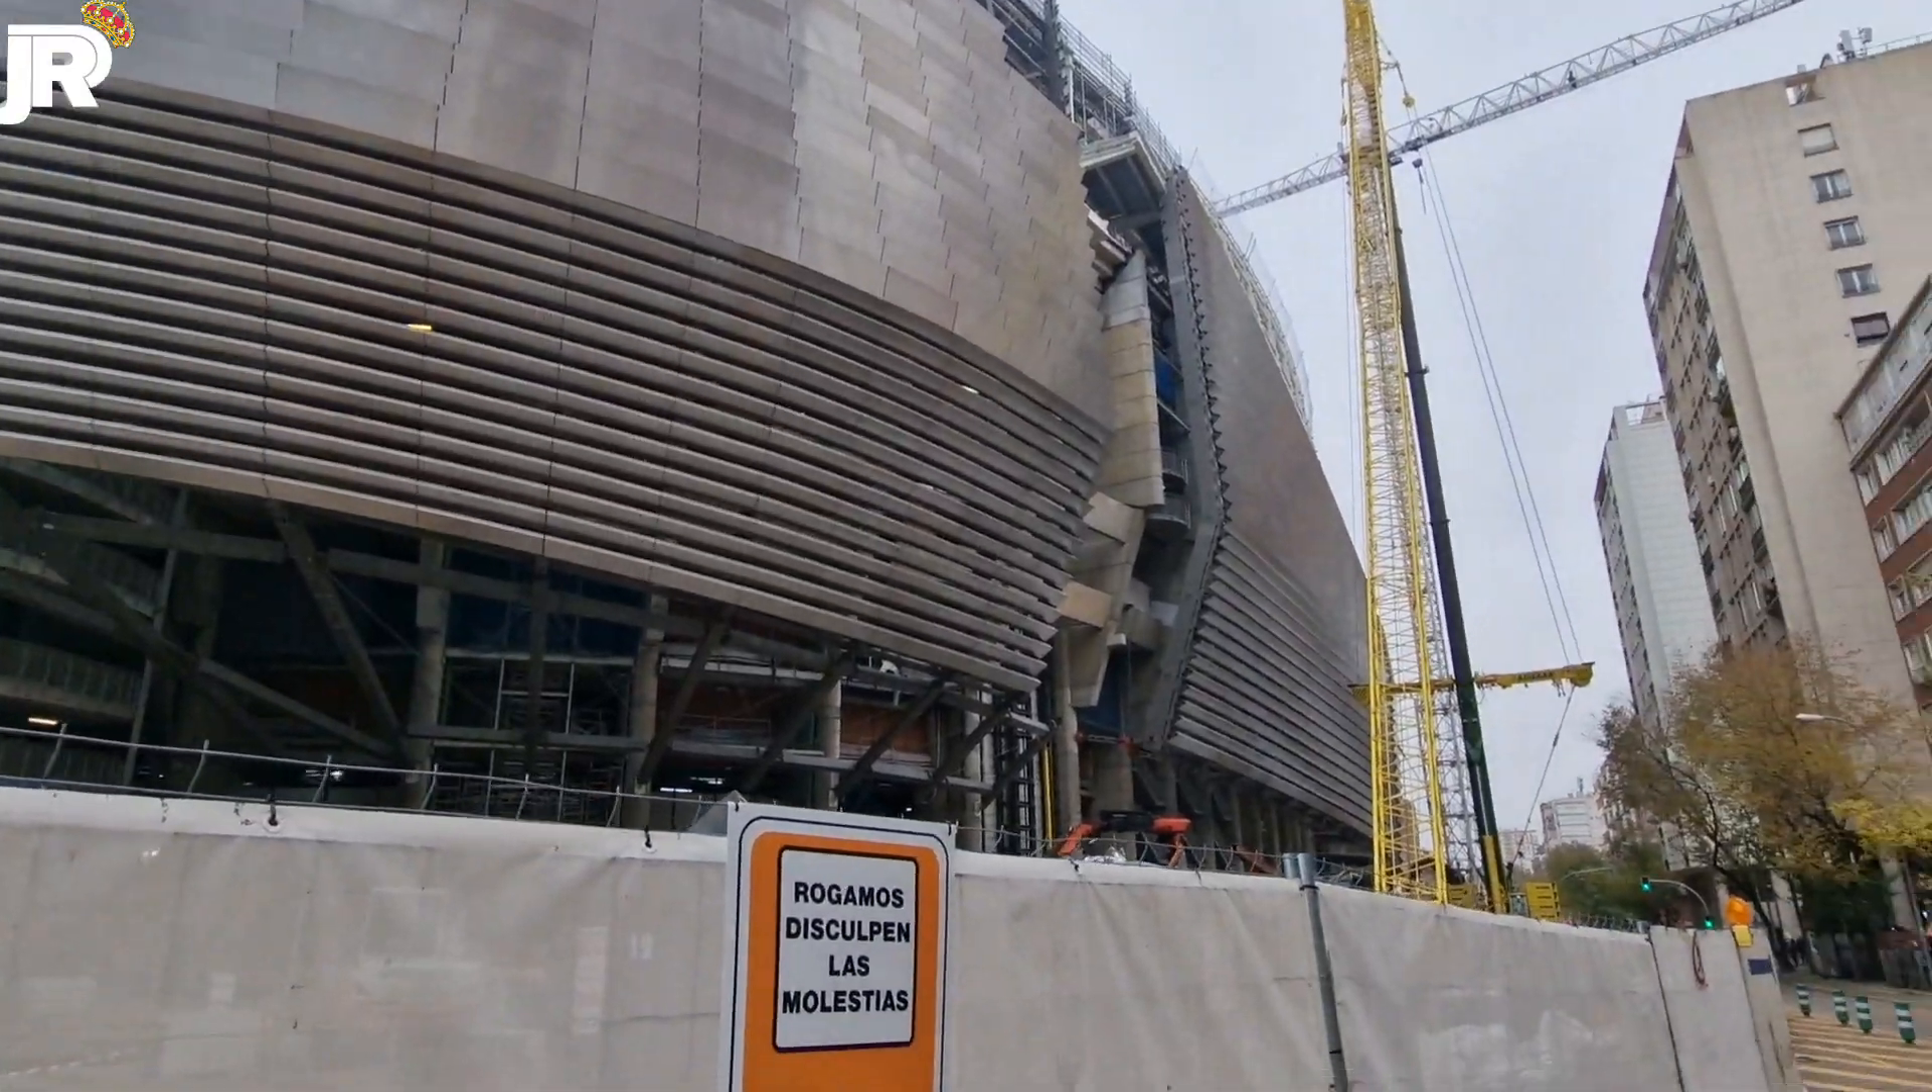De momento no han tapado esta esquinita donde faltan aún unas pocas lamas por colocar.